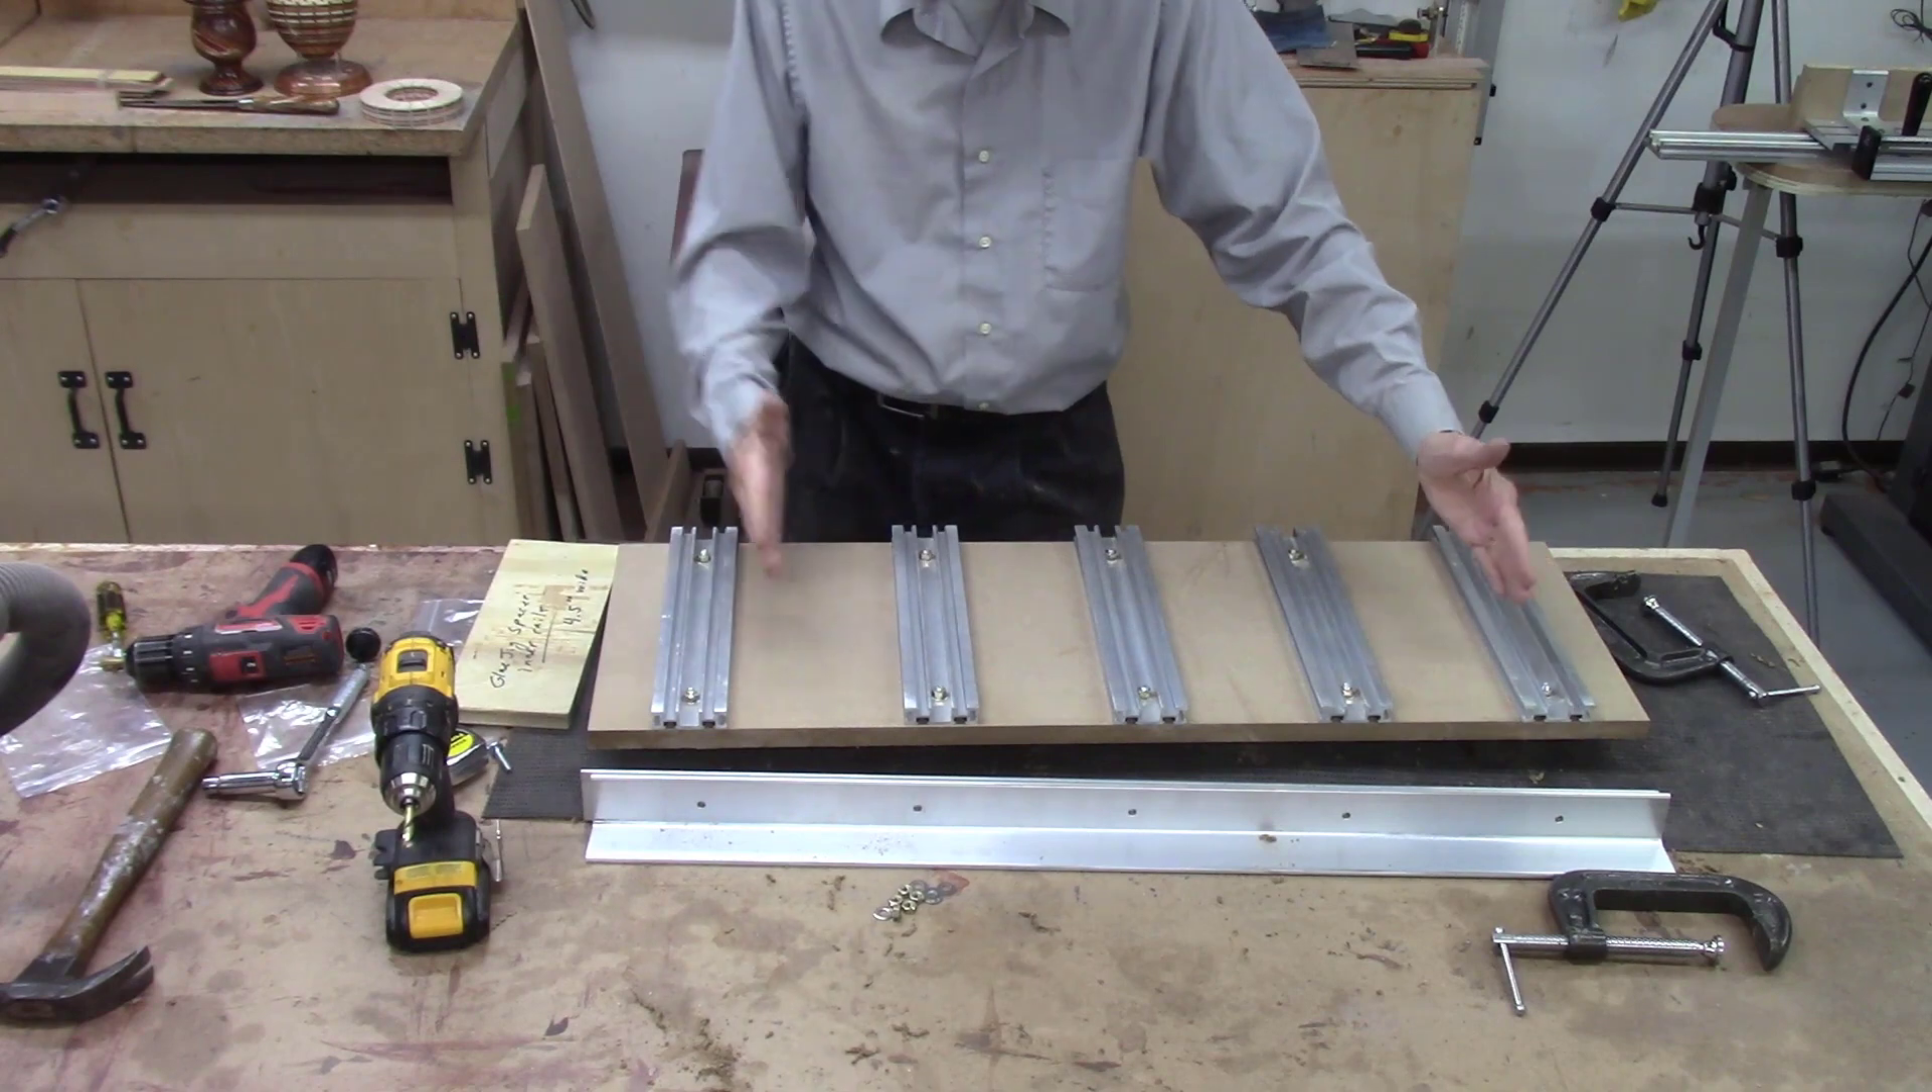And that completes the installation of the rails.